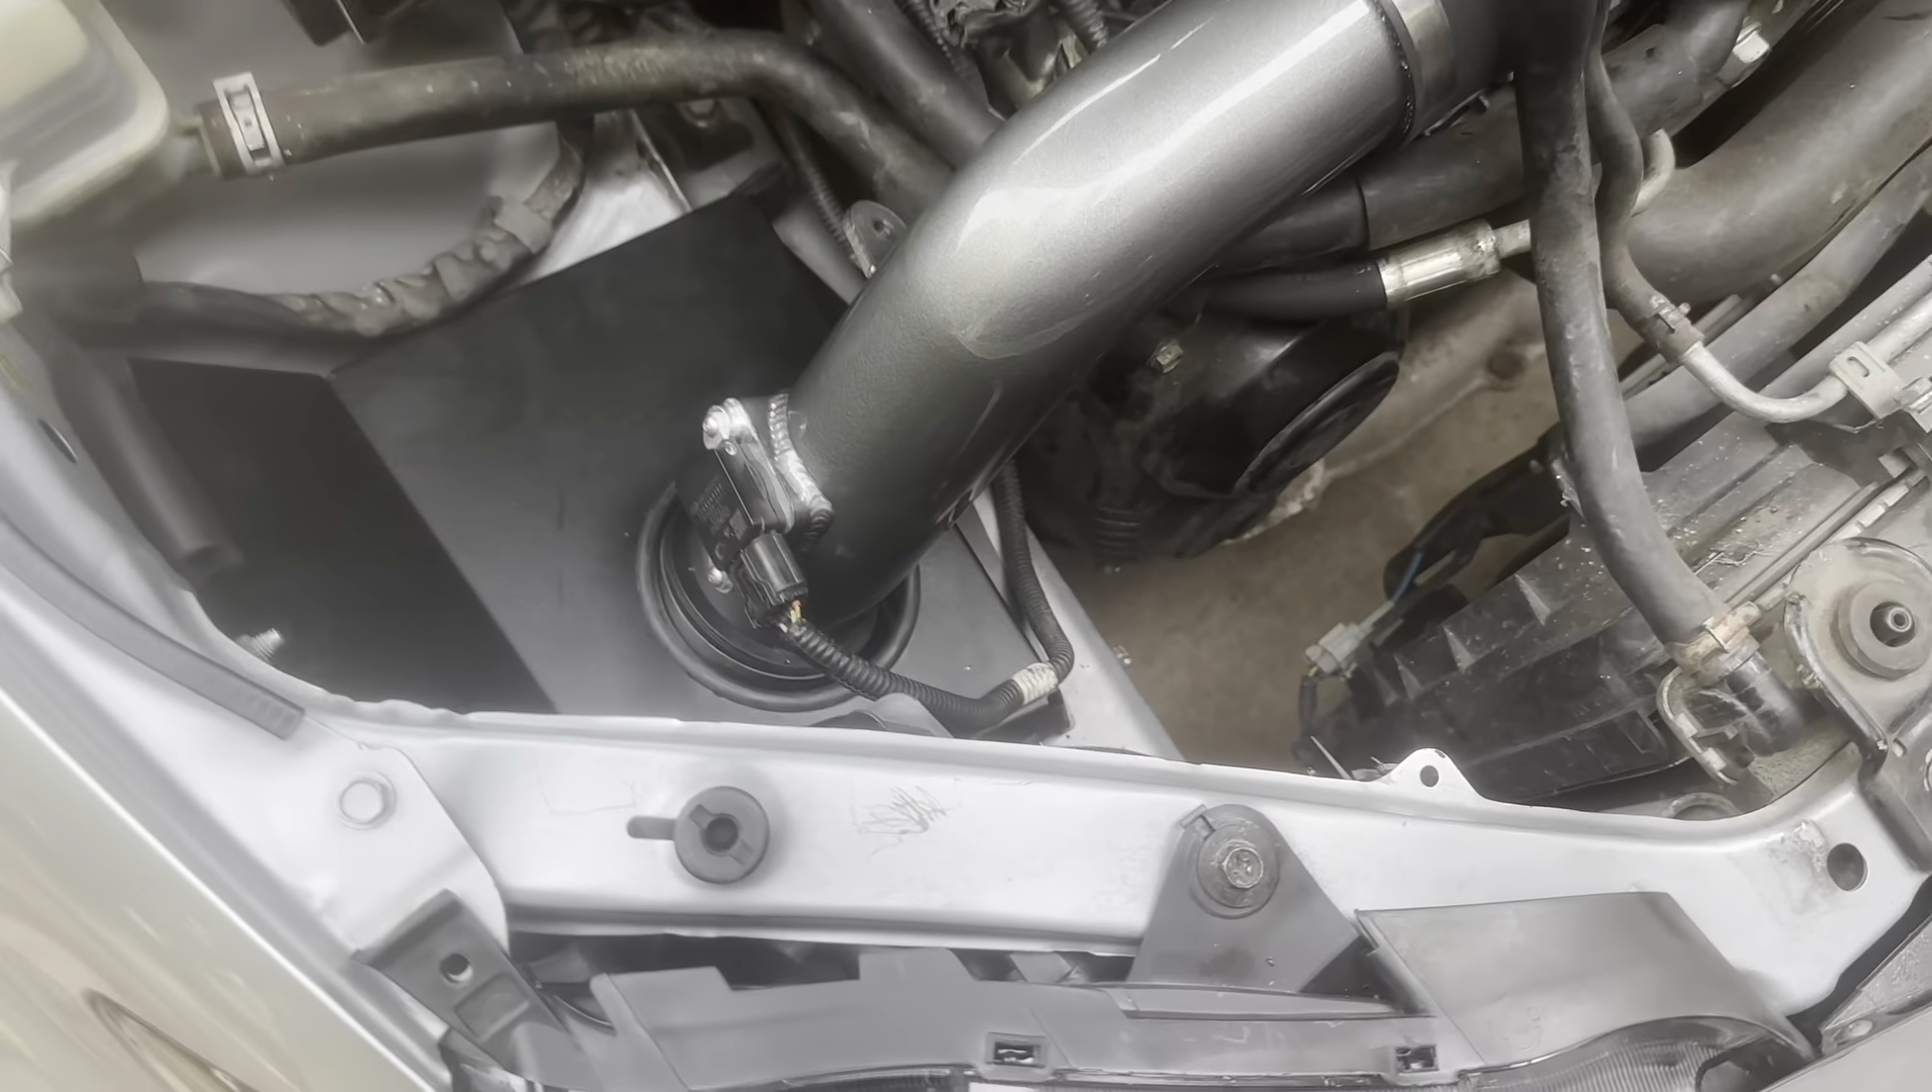Okay i got the intake installed.